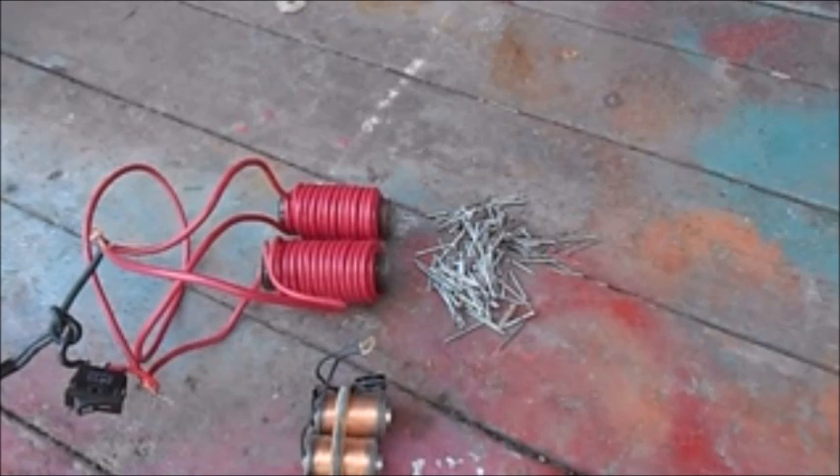Here we have our finished coils all hooked up.